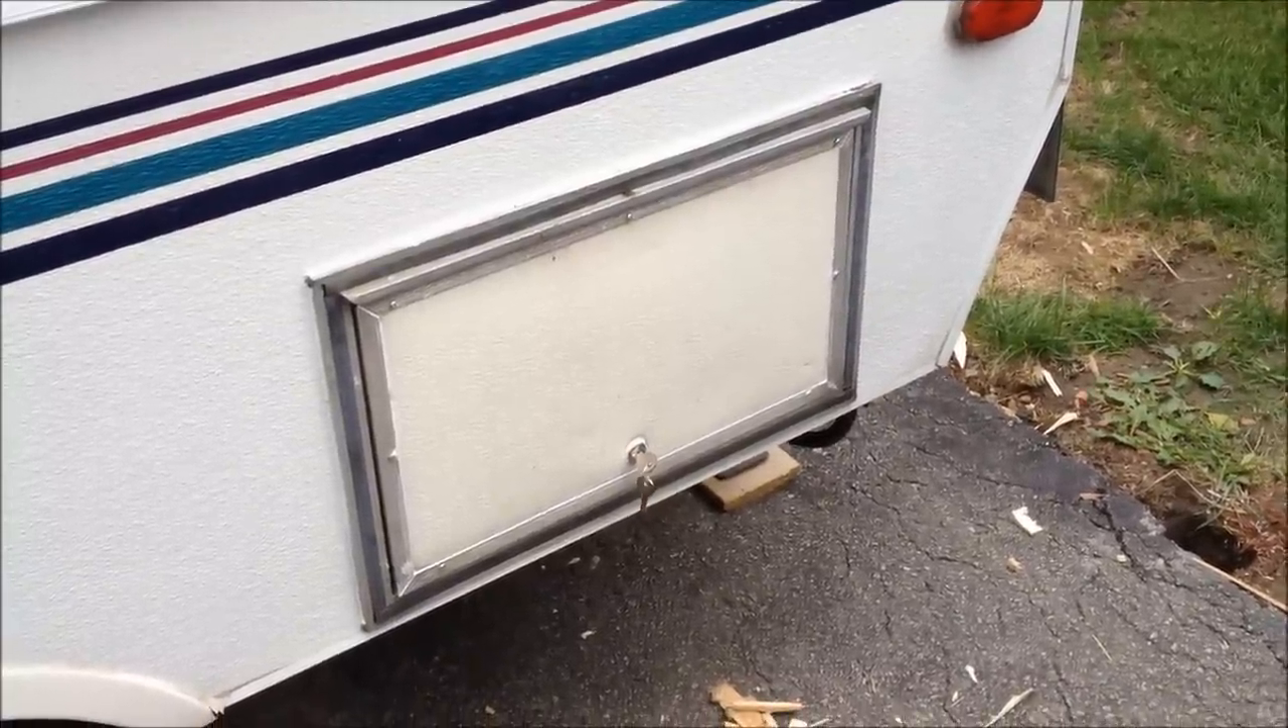So, here we have the door all installed. It's all secured in place.